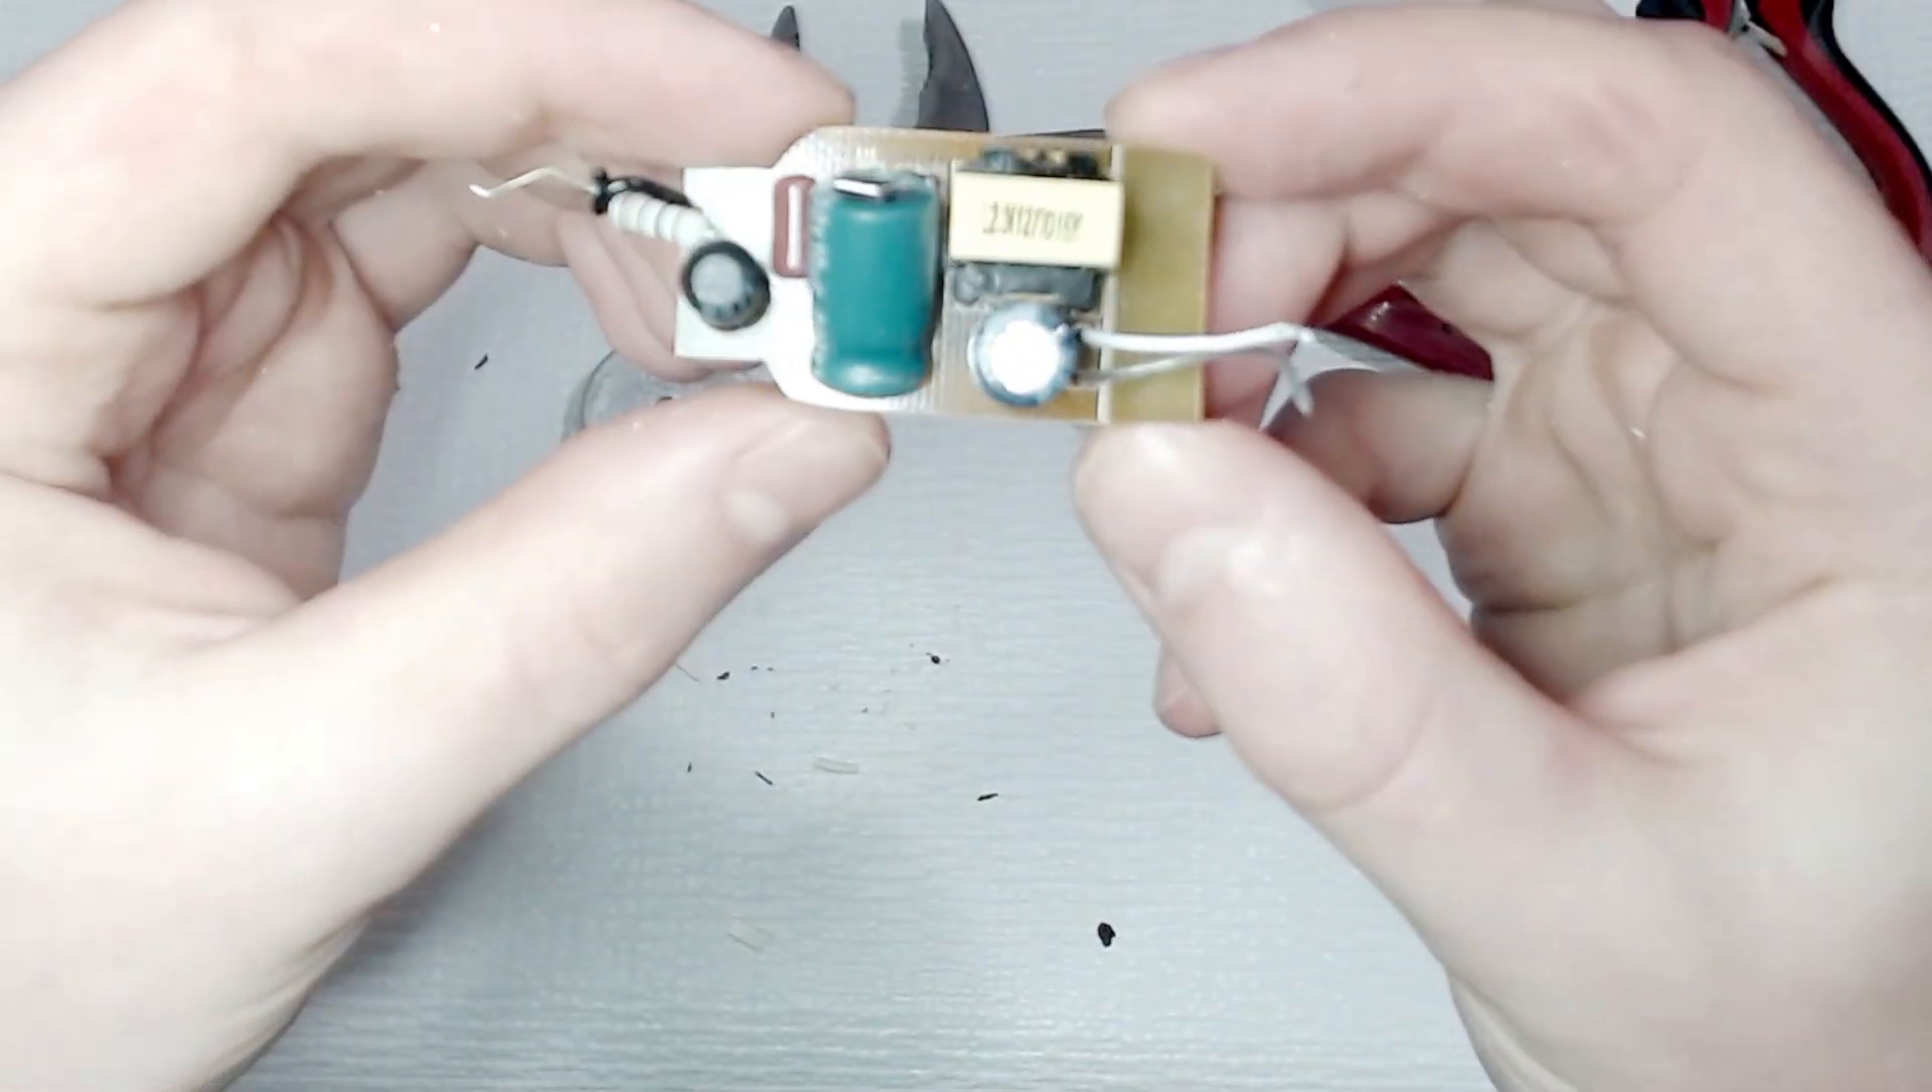Now we have the LED driver circuit PCB extracted from the LED light bulb.